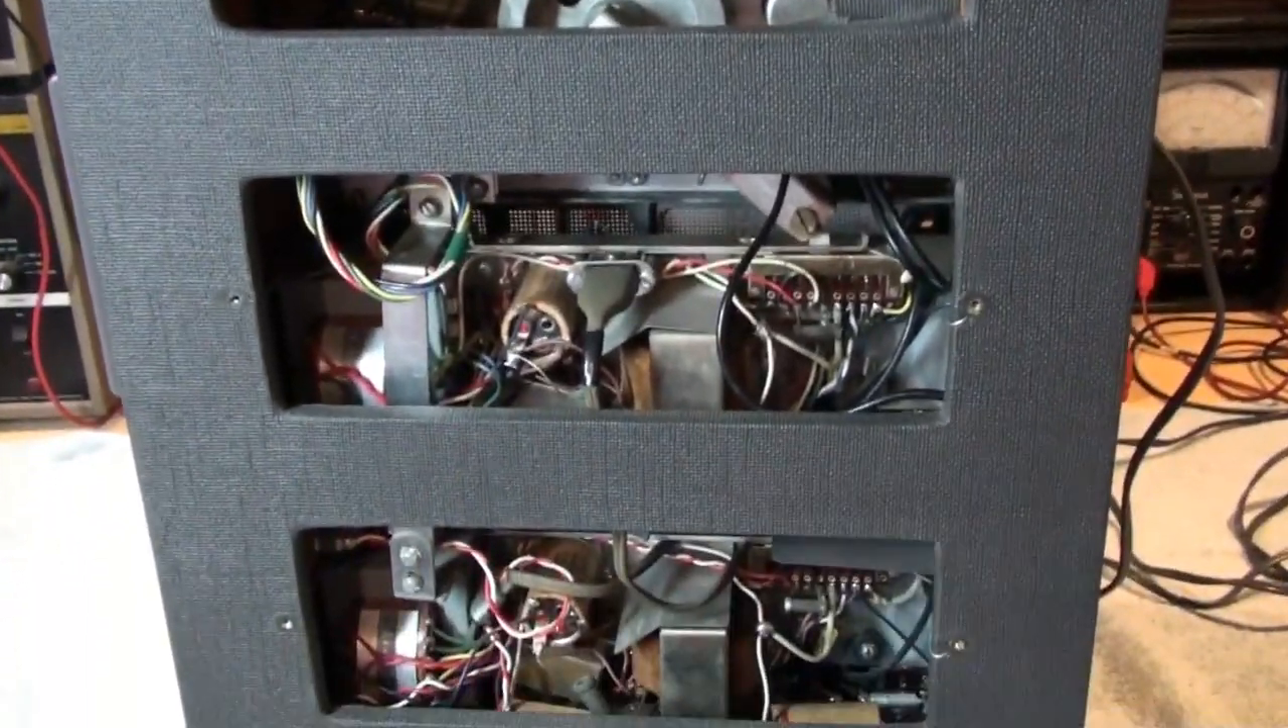Here's a look at the rear of the machine with the access panels removed.